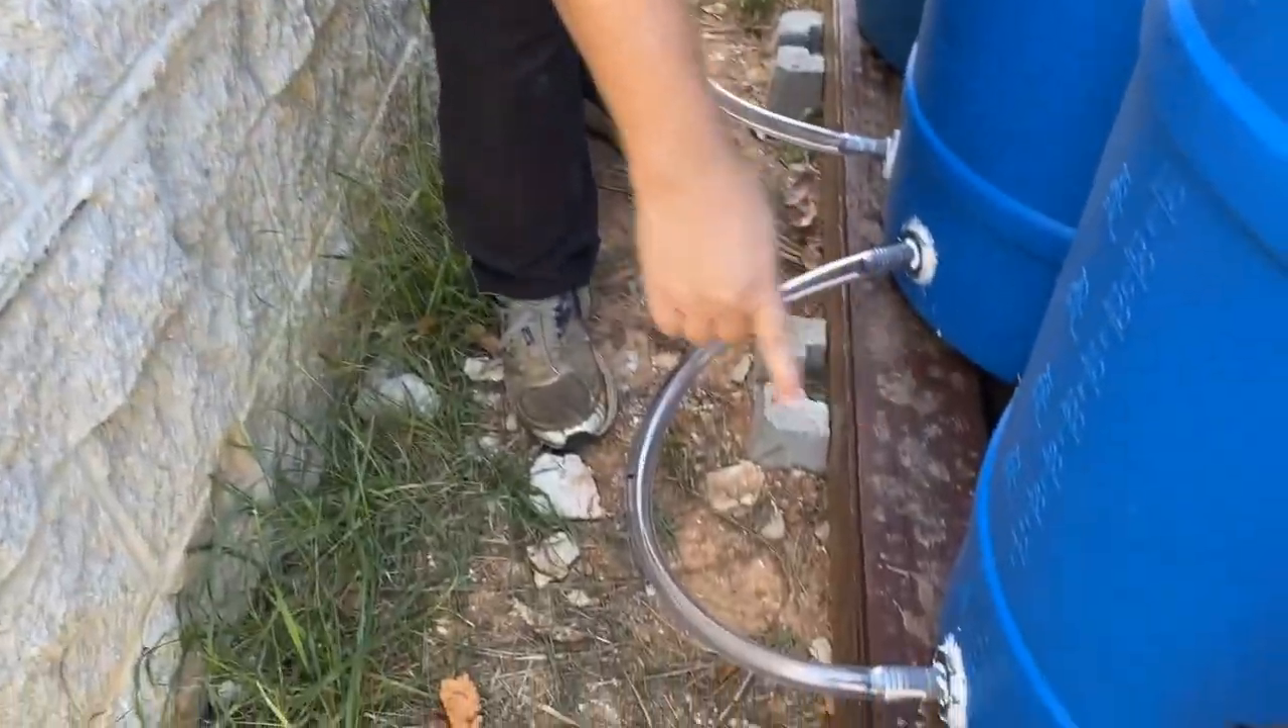We've got these barrels all connected.